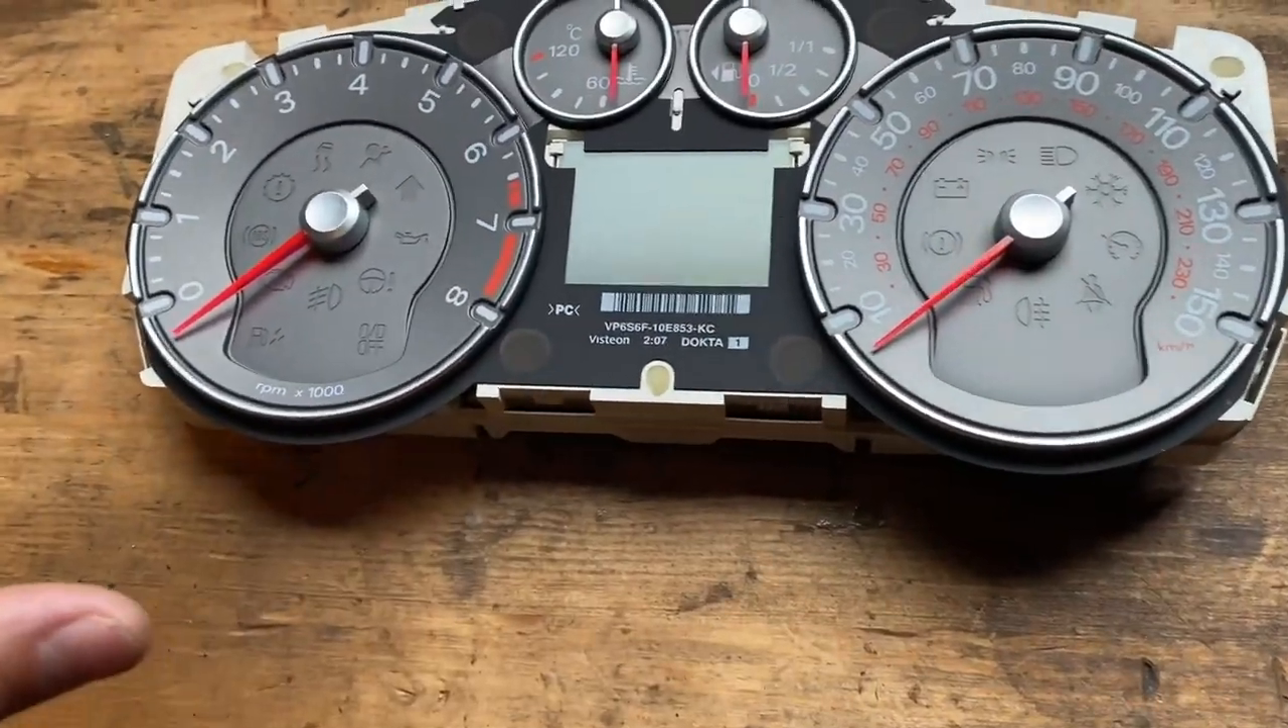Okay so we've got the bezel off the front and before we go any further I just want to tell you guys that the original dial cards if you're reusing them then they scratch really easily.